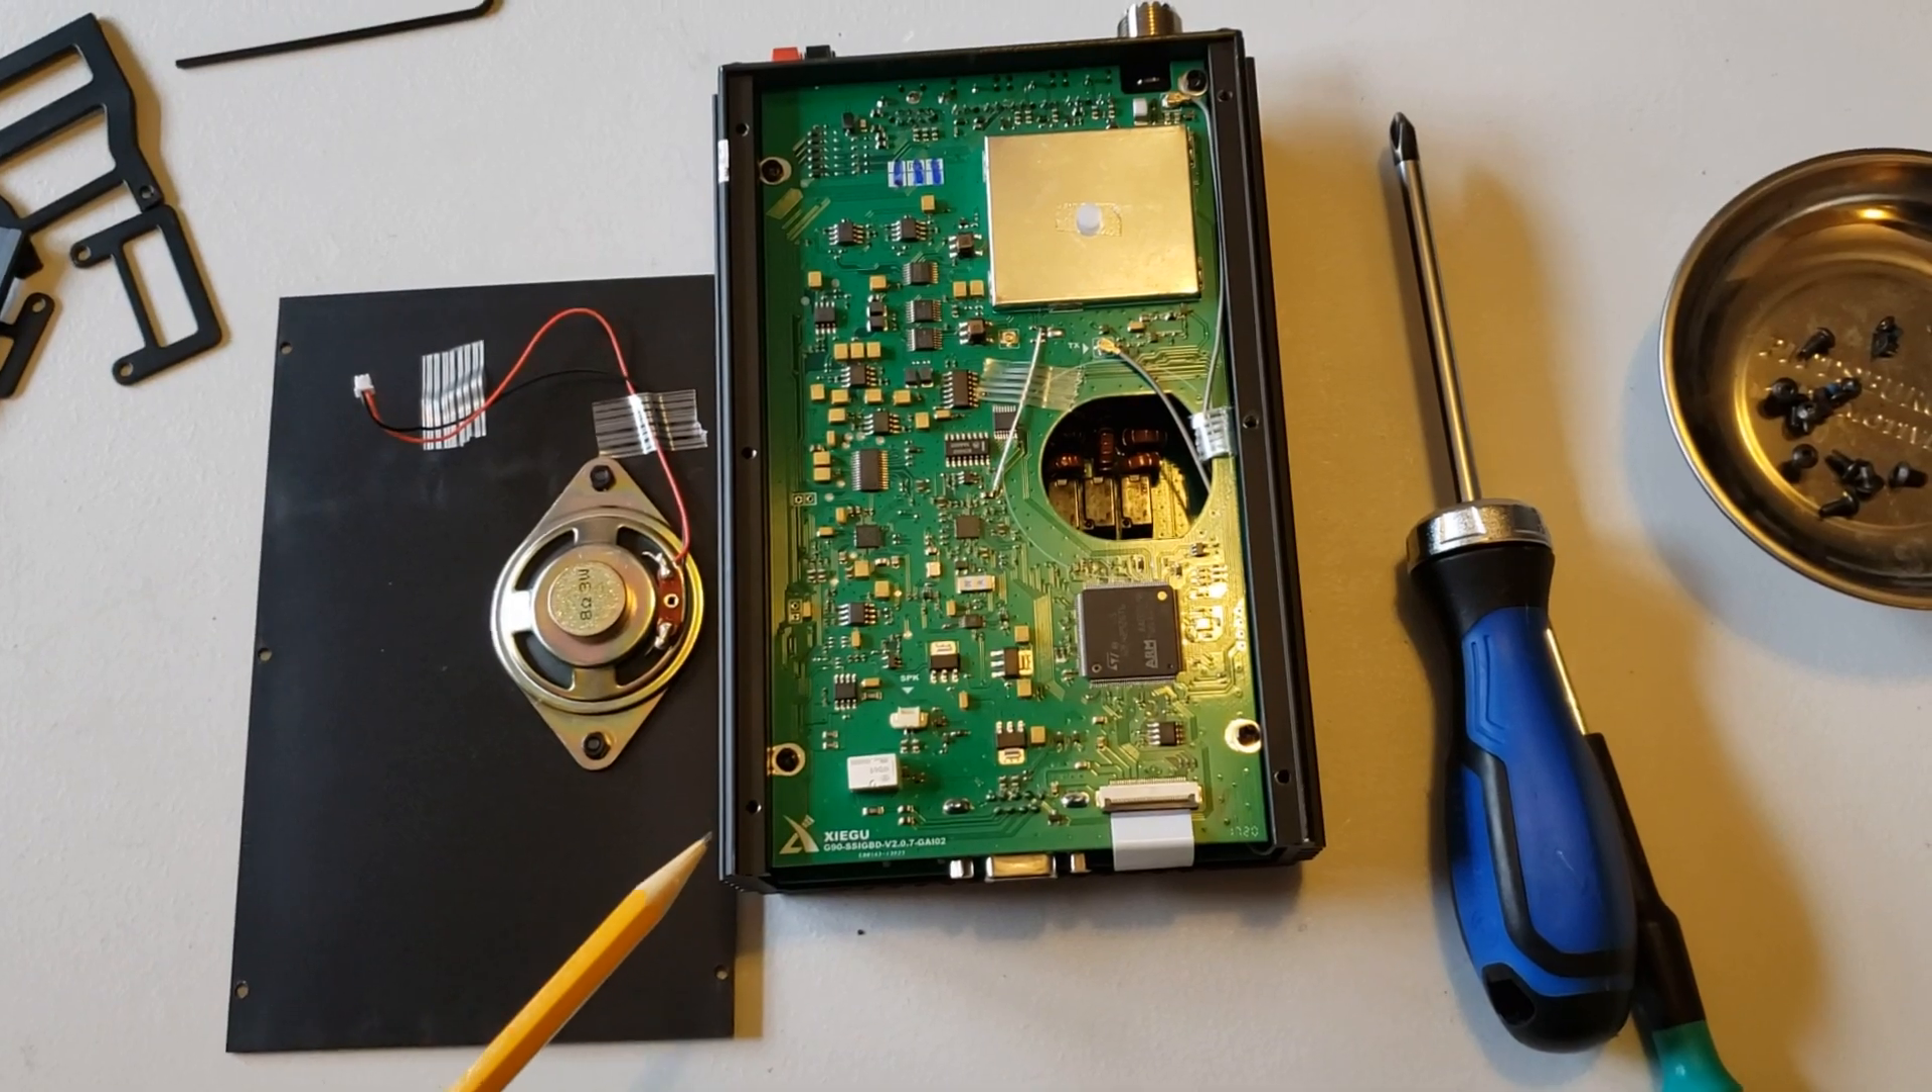Here we are now with the top off.